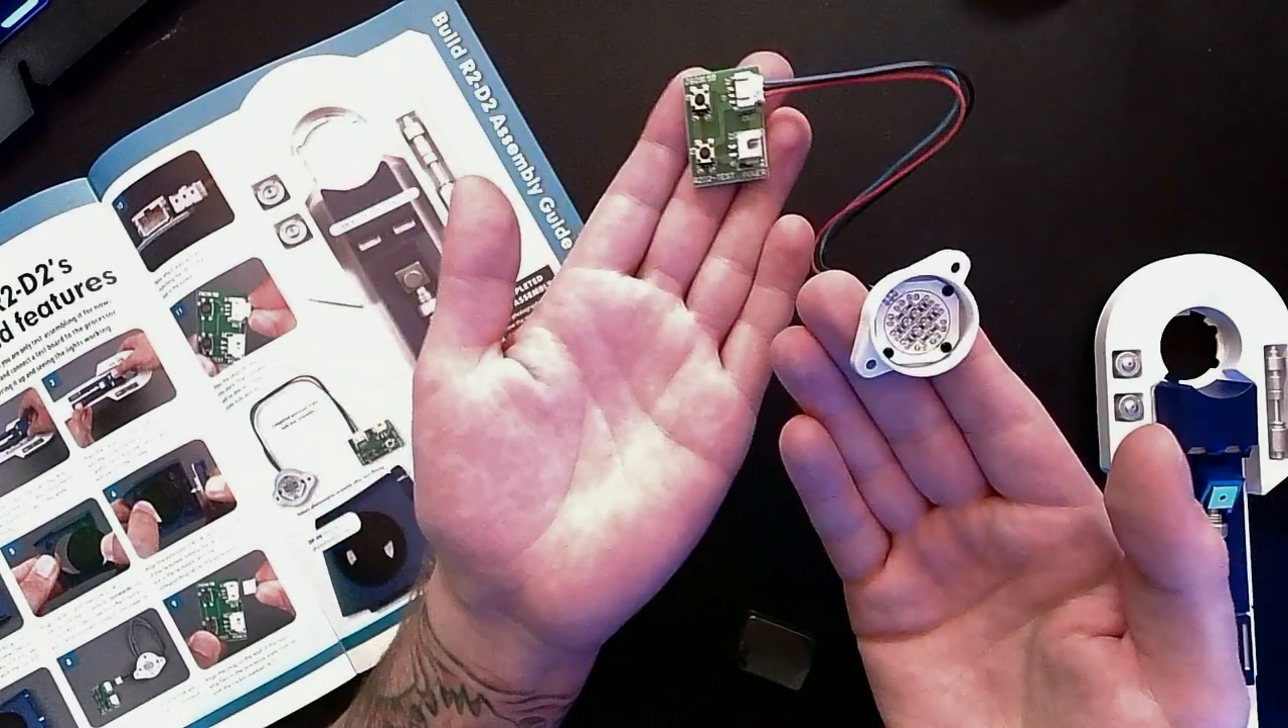Okay, and now we have a processor state indicator attached to a circuit board.